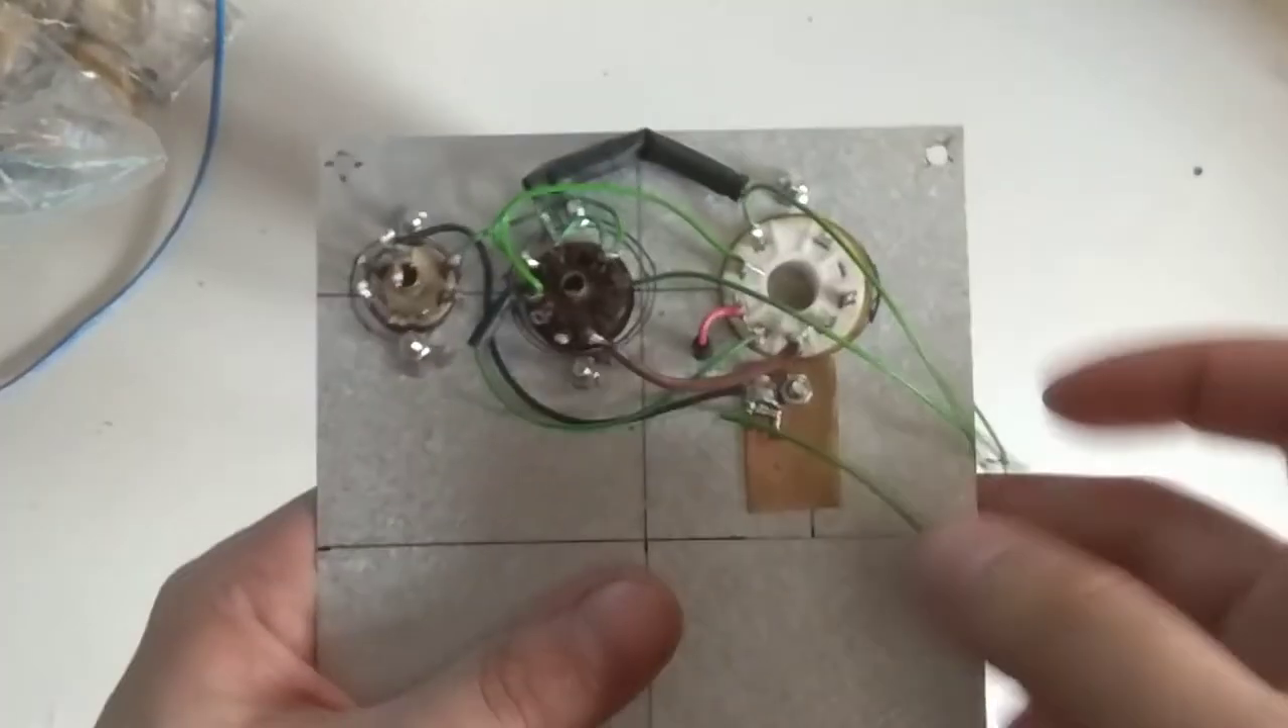I put a little, um, brass plate here, to serve as my central grounding point.